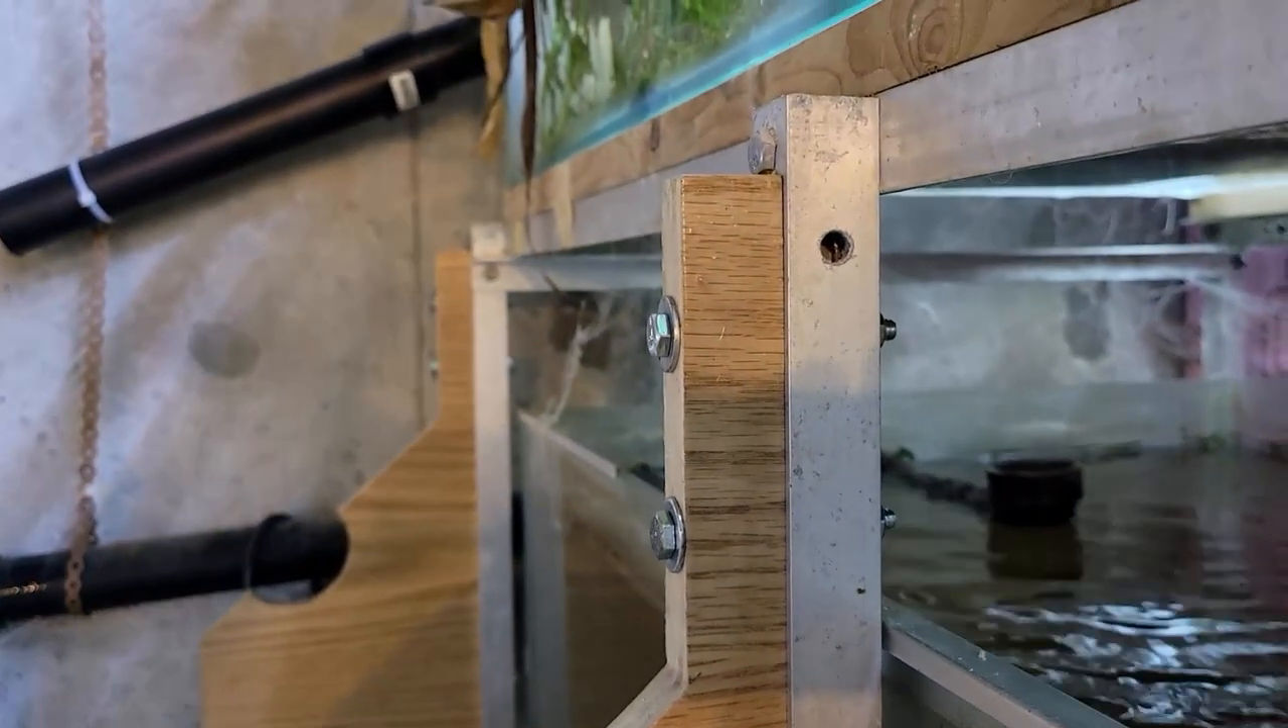You can see the washers there now and it's all very thoroughly bolted.